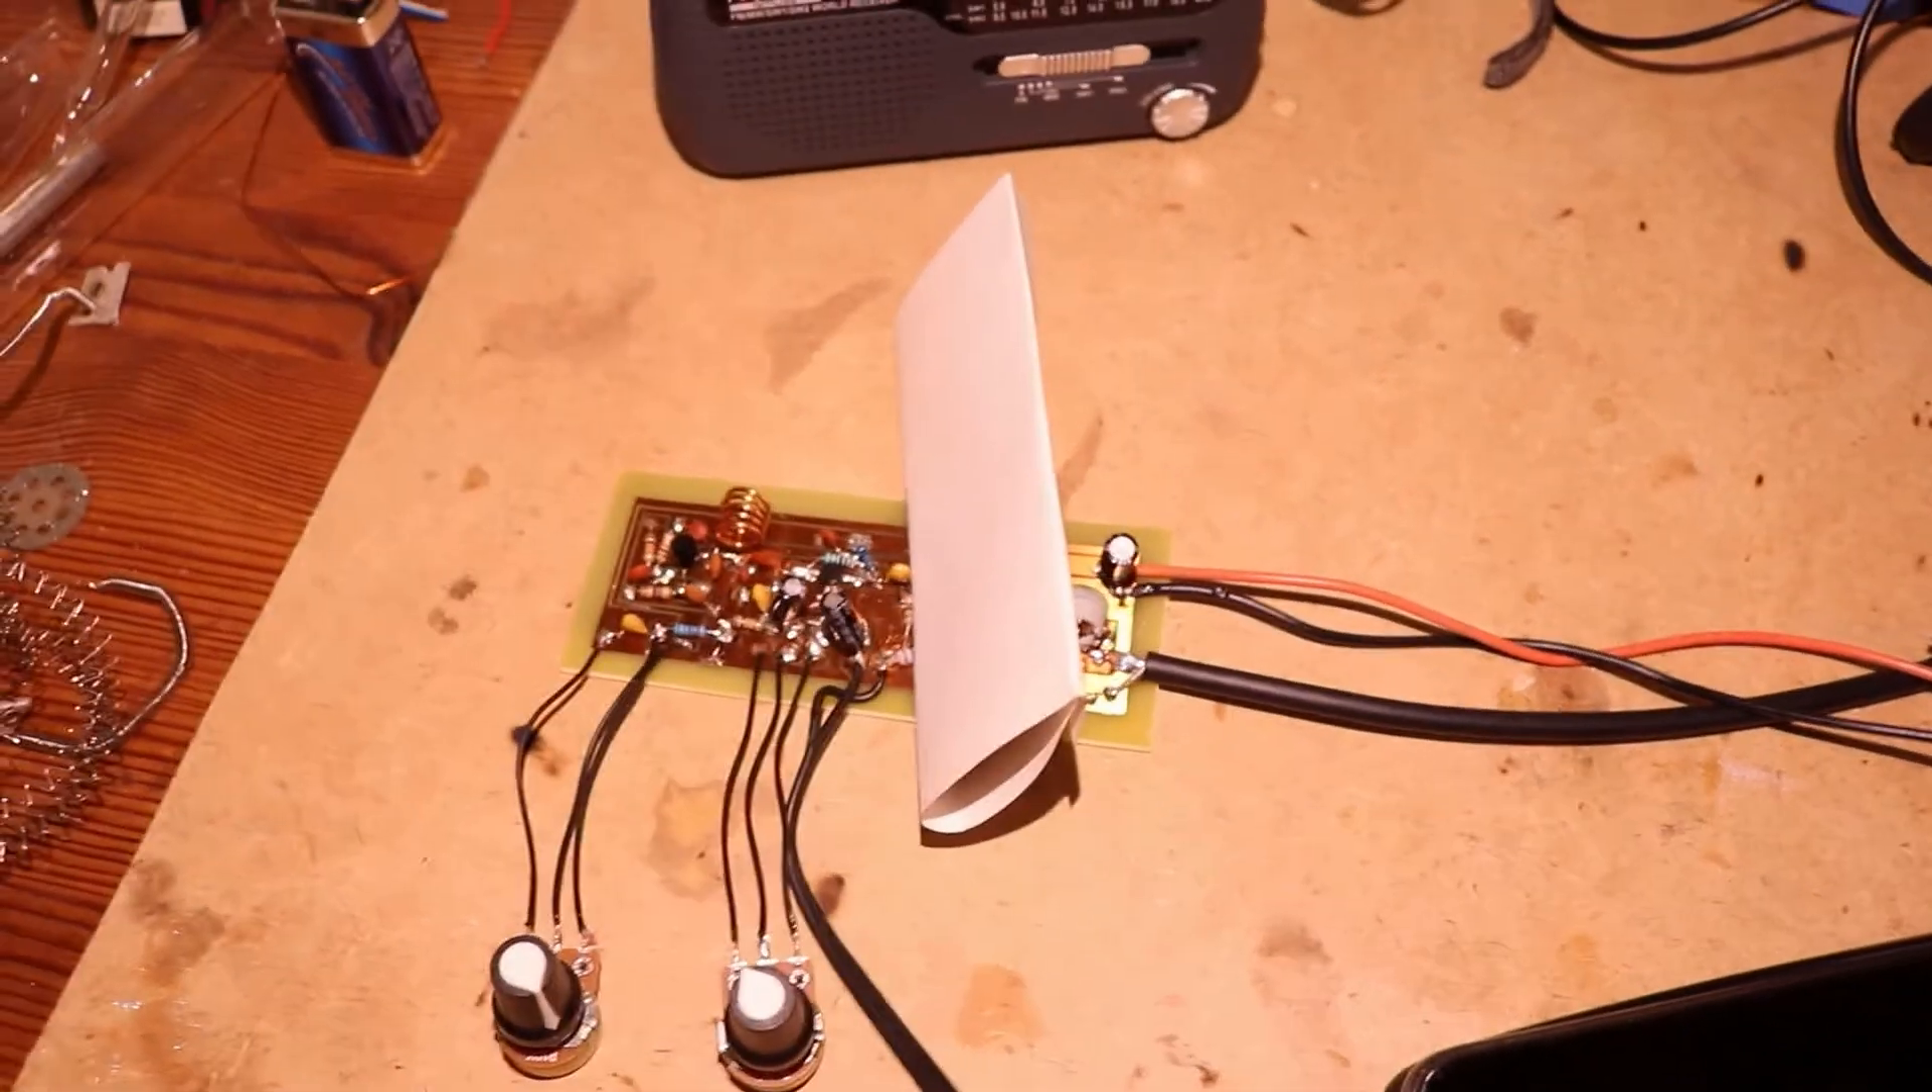So I put a piece of PCB here It's wrapped in paper So it's not shorting out anything.